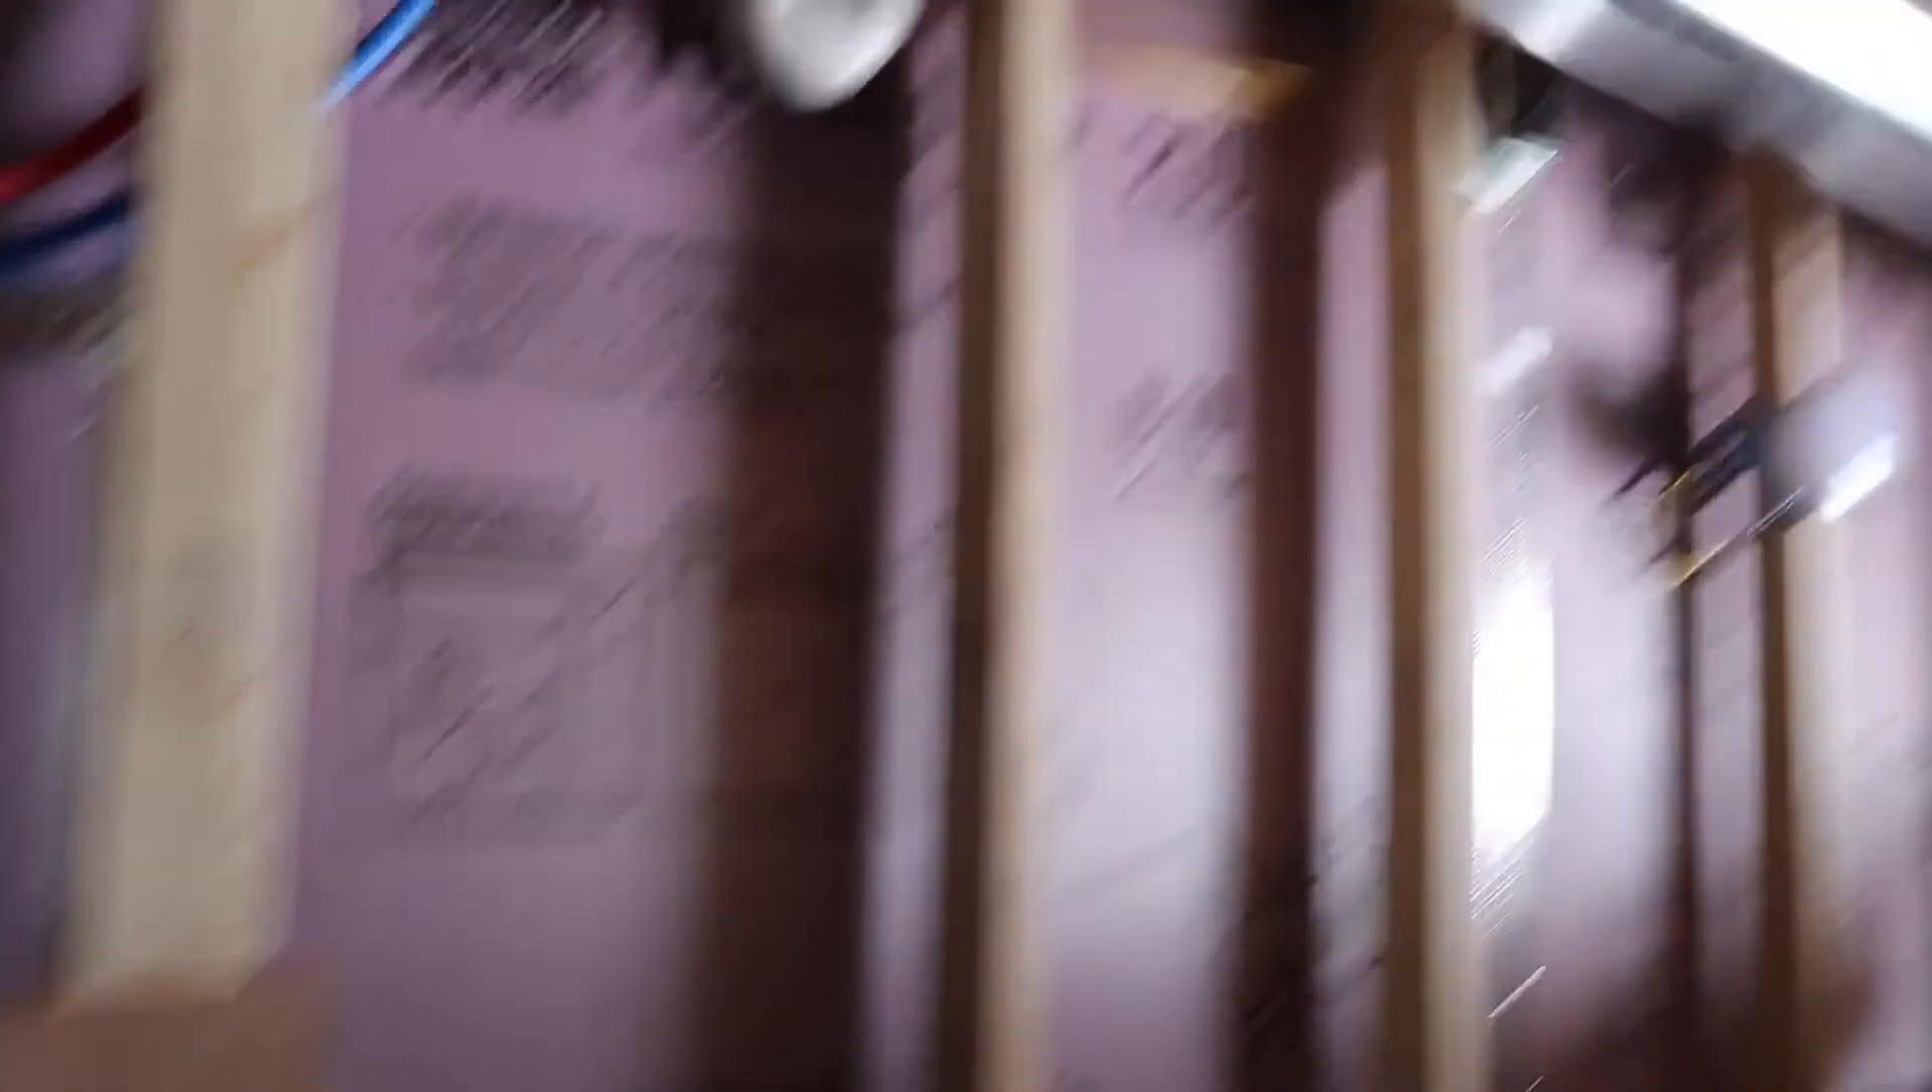We've still got to hang the top layer of drywall in here.